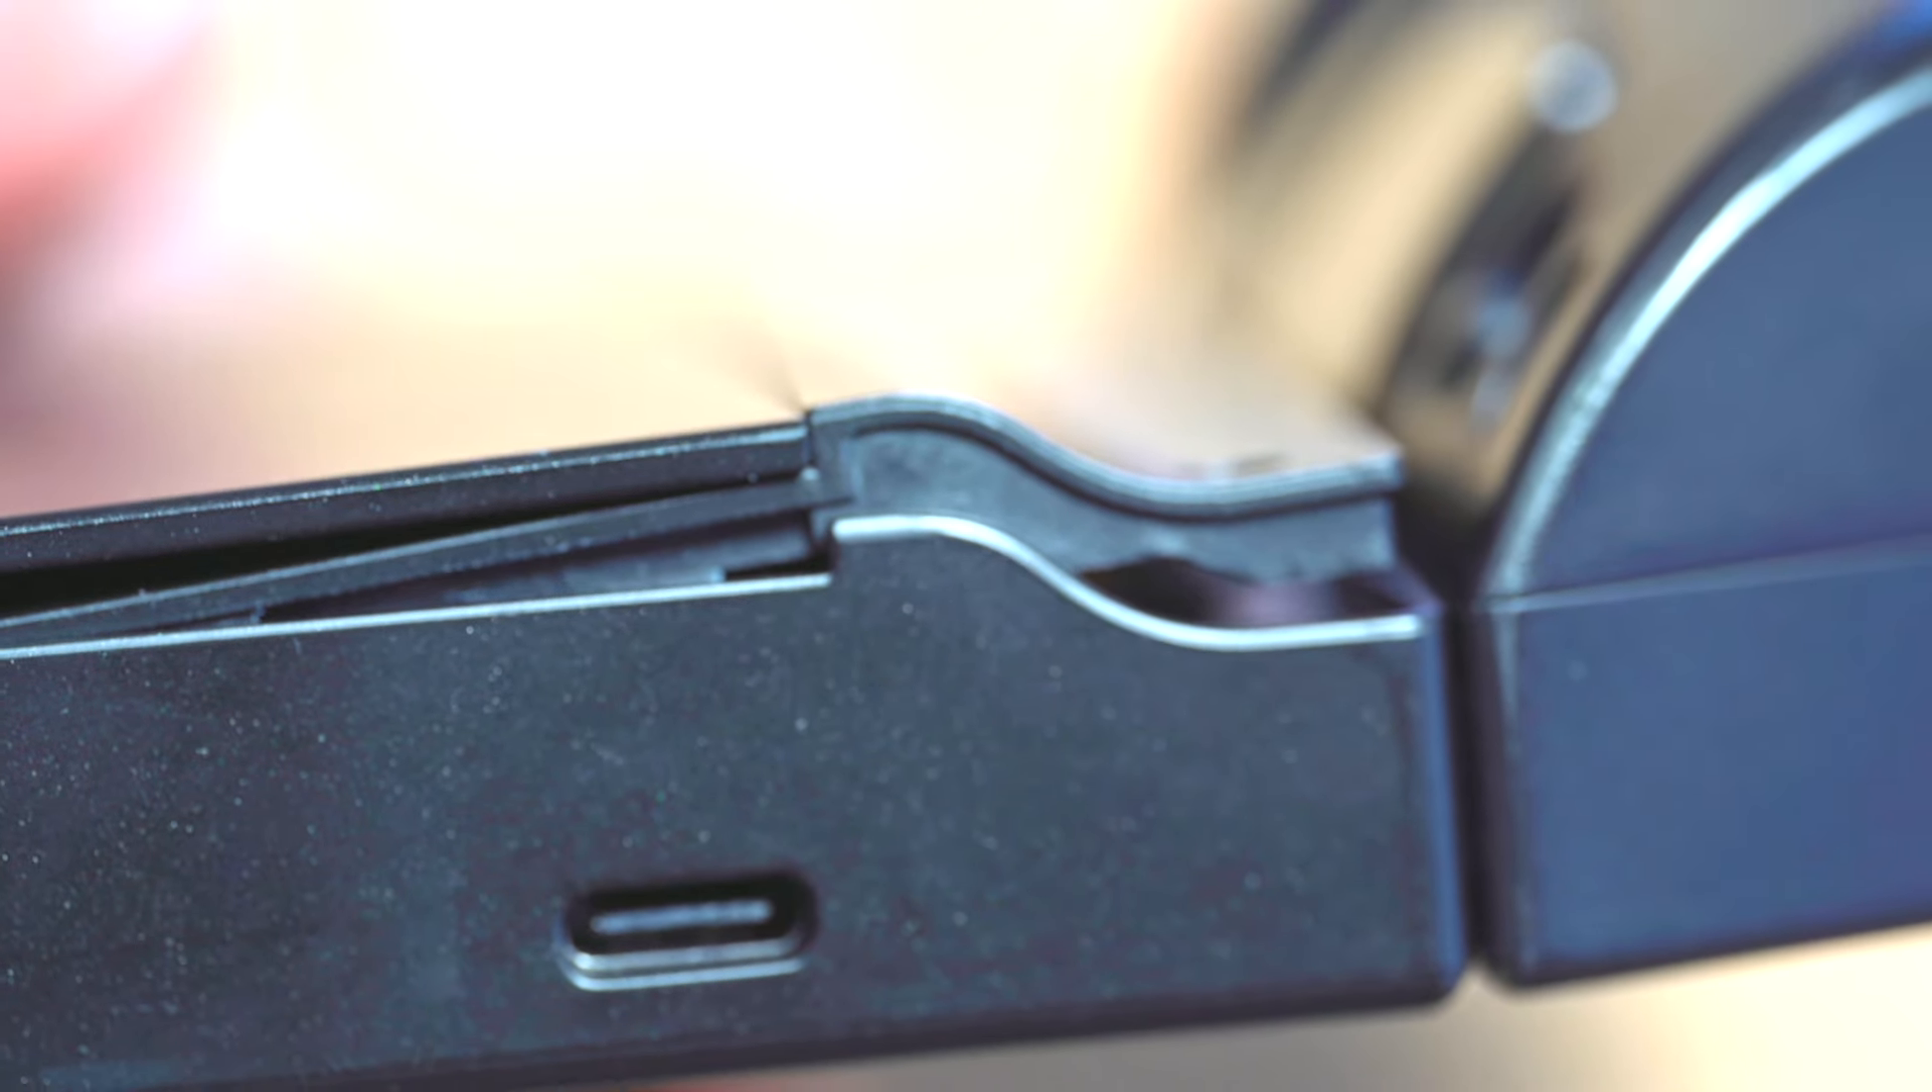I tried to reinstall the back cover again, but unfortunately, it still didn't fit.